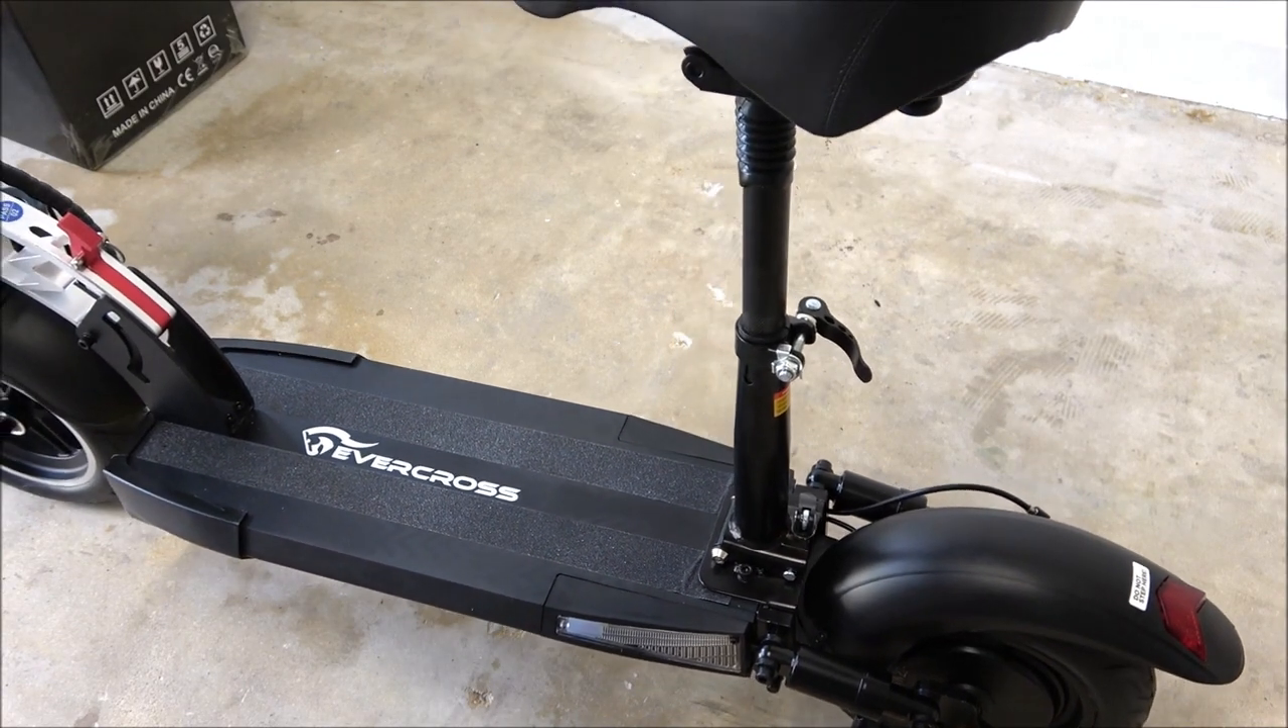We have the seat all set up and ready to go.